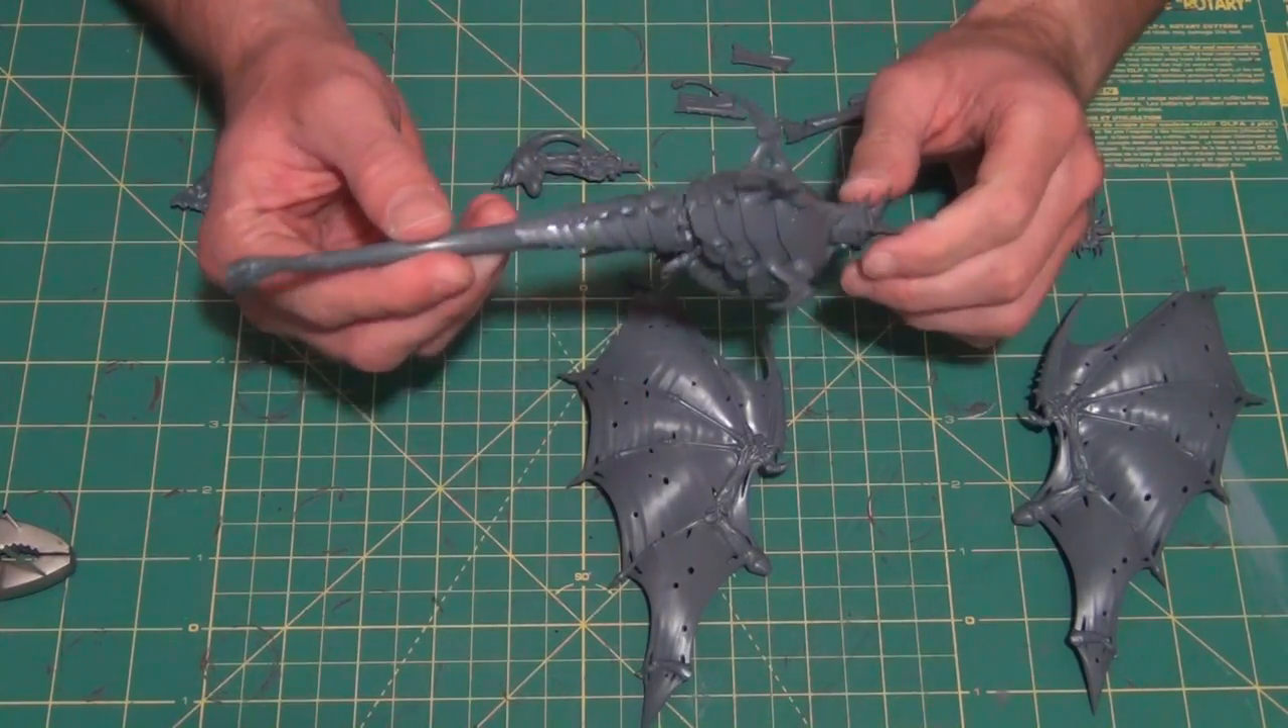All right so I have my sub assemblies here including just the wings that are separated right now.